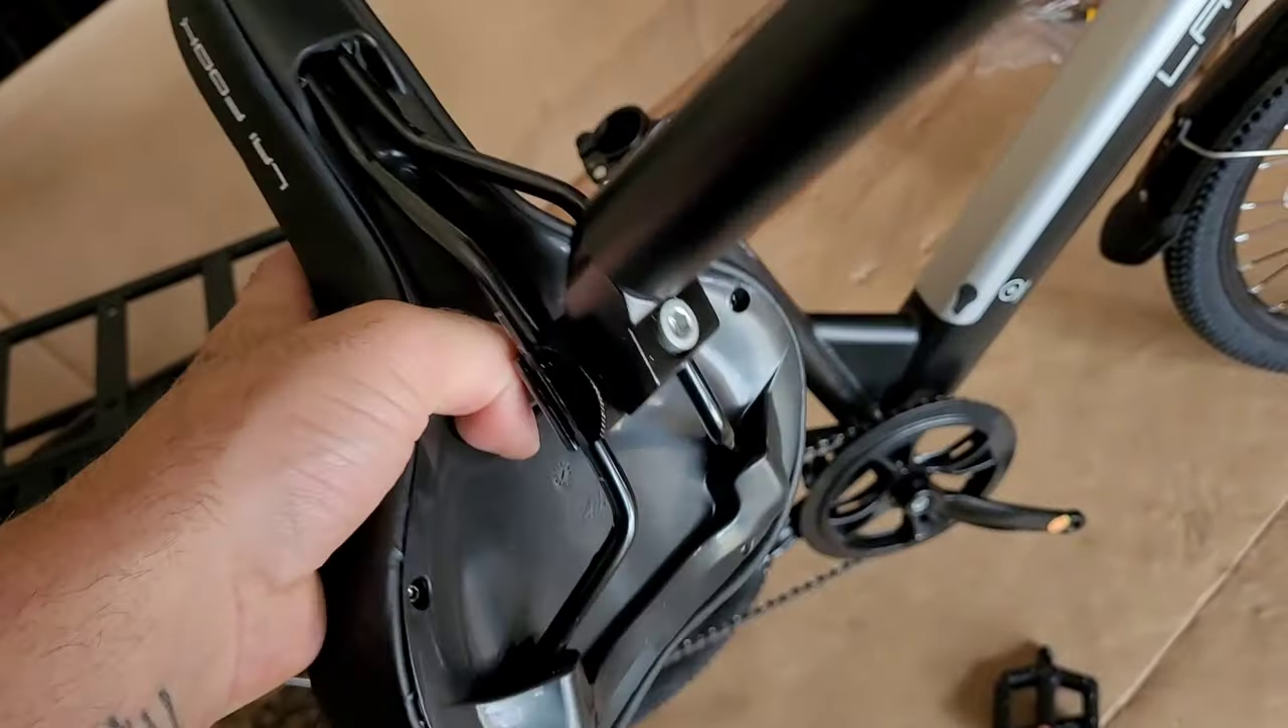On va mettre la selle. Il ne reste plus que la selle et puis les pédales.